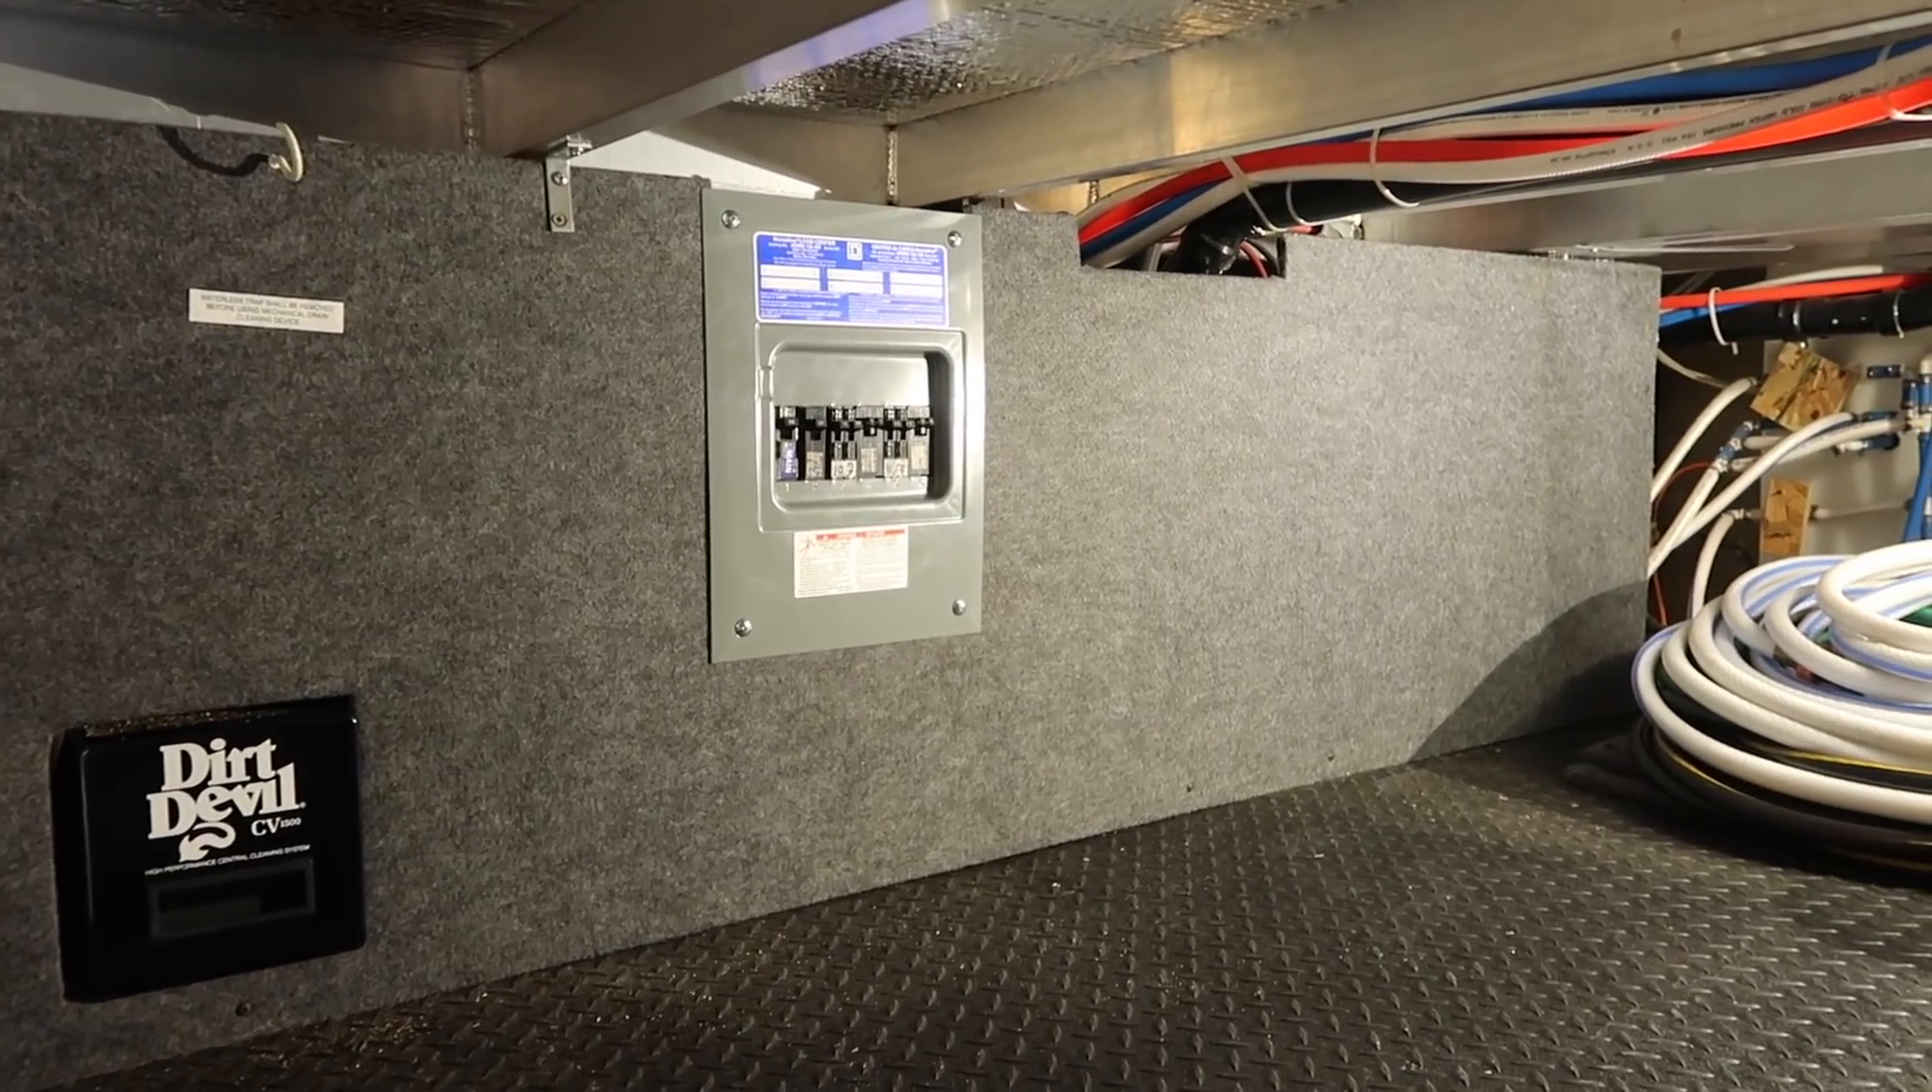Alright there is our finished sub panel on the back wall of the pass through Got the cover on there And the whole wall braced in place.